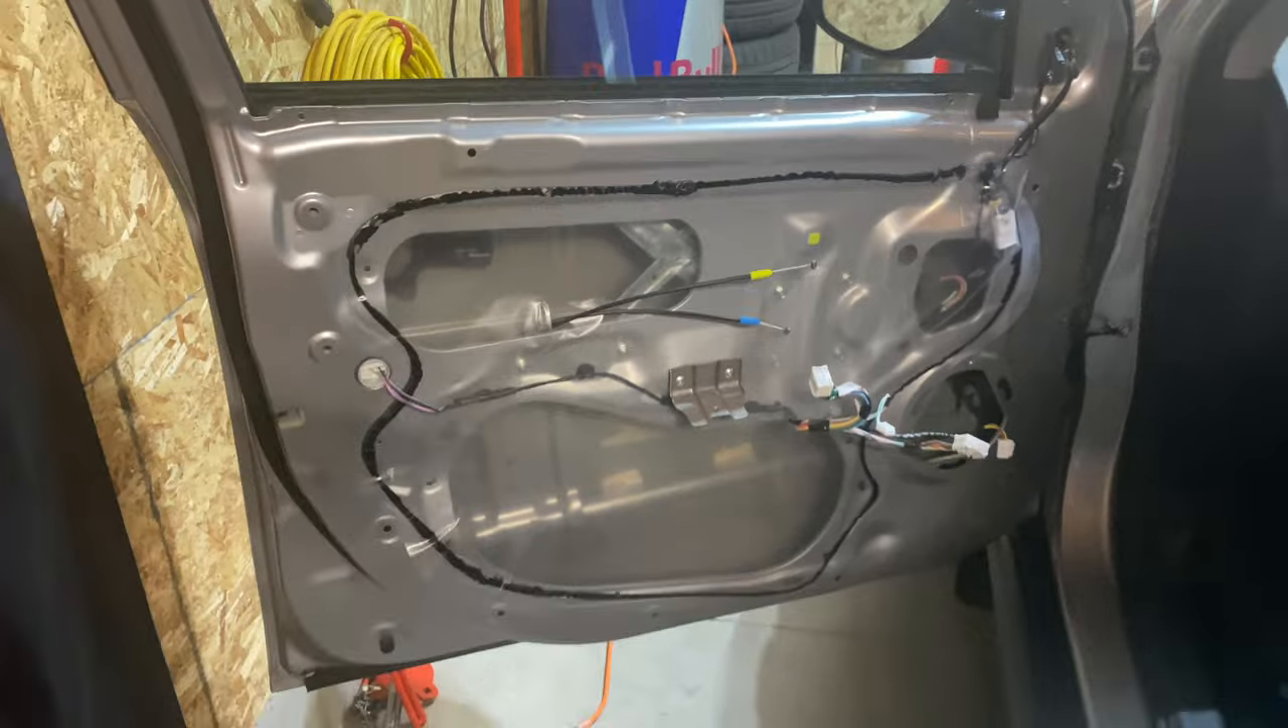So, I've already got the first panel all removed.